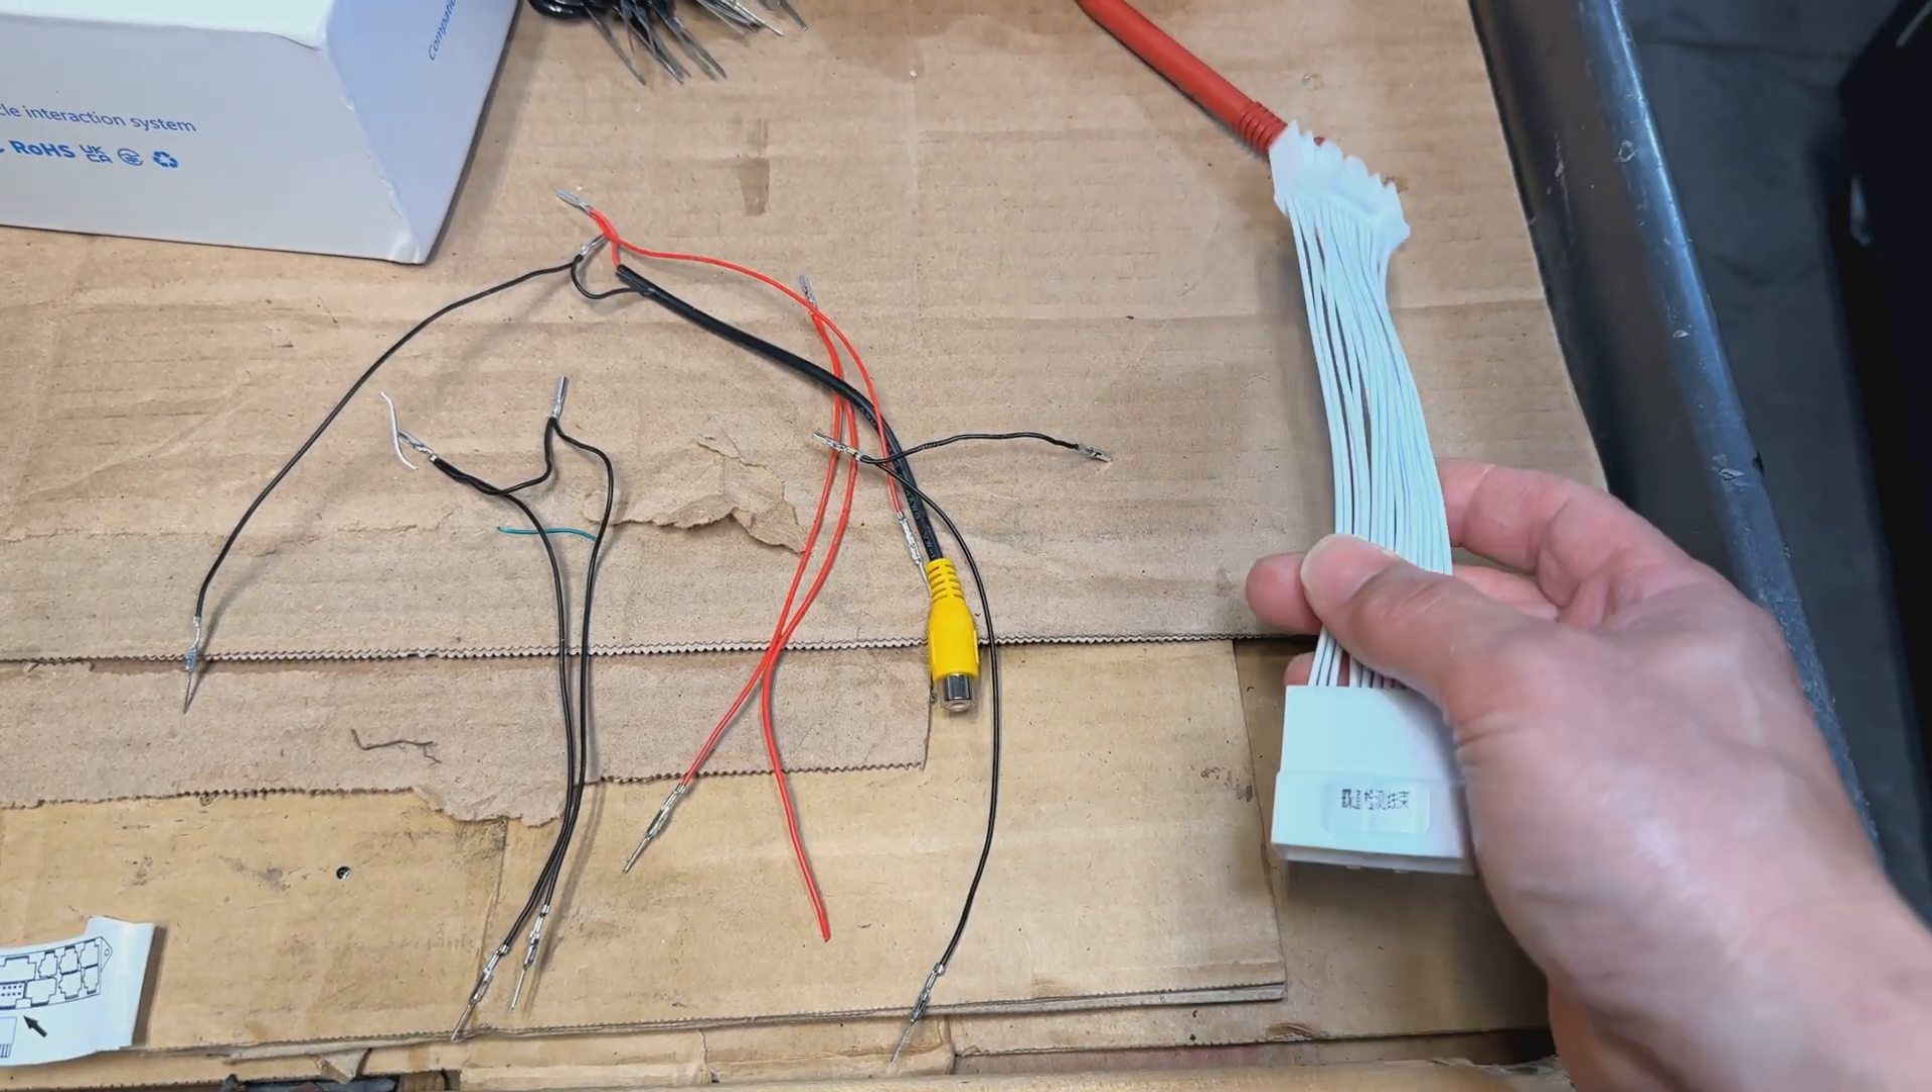Pretty much pulled out all the wires for that auxiliary video and audio input stuff.